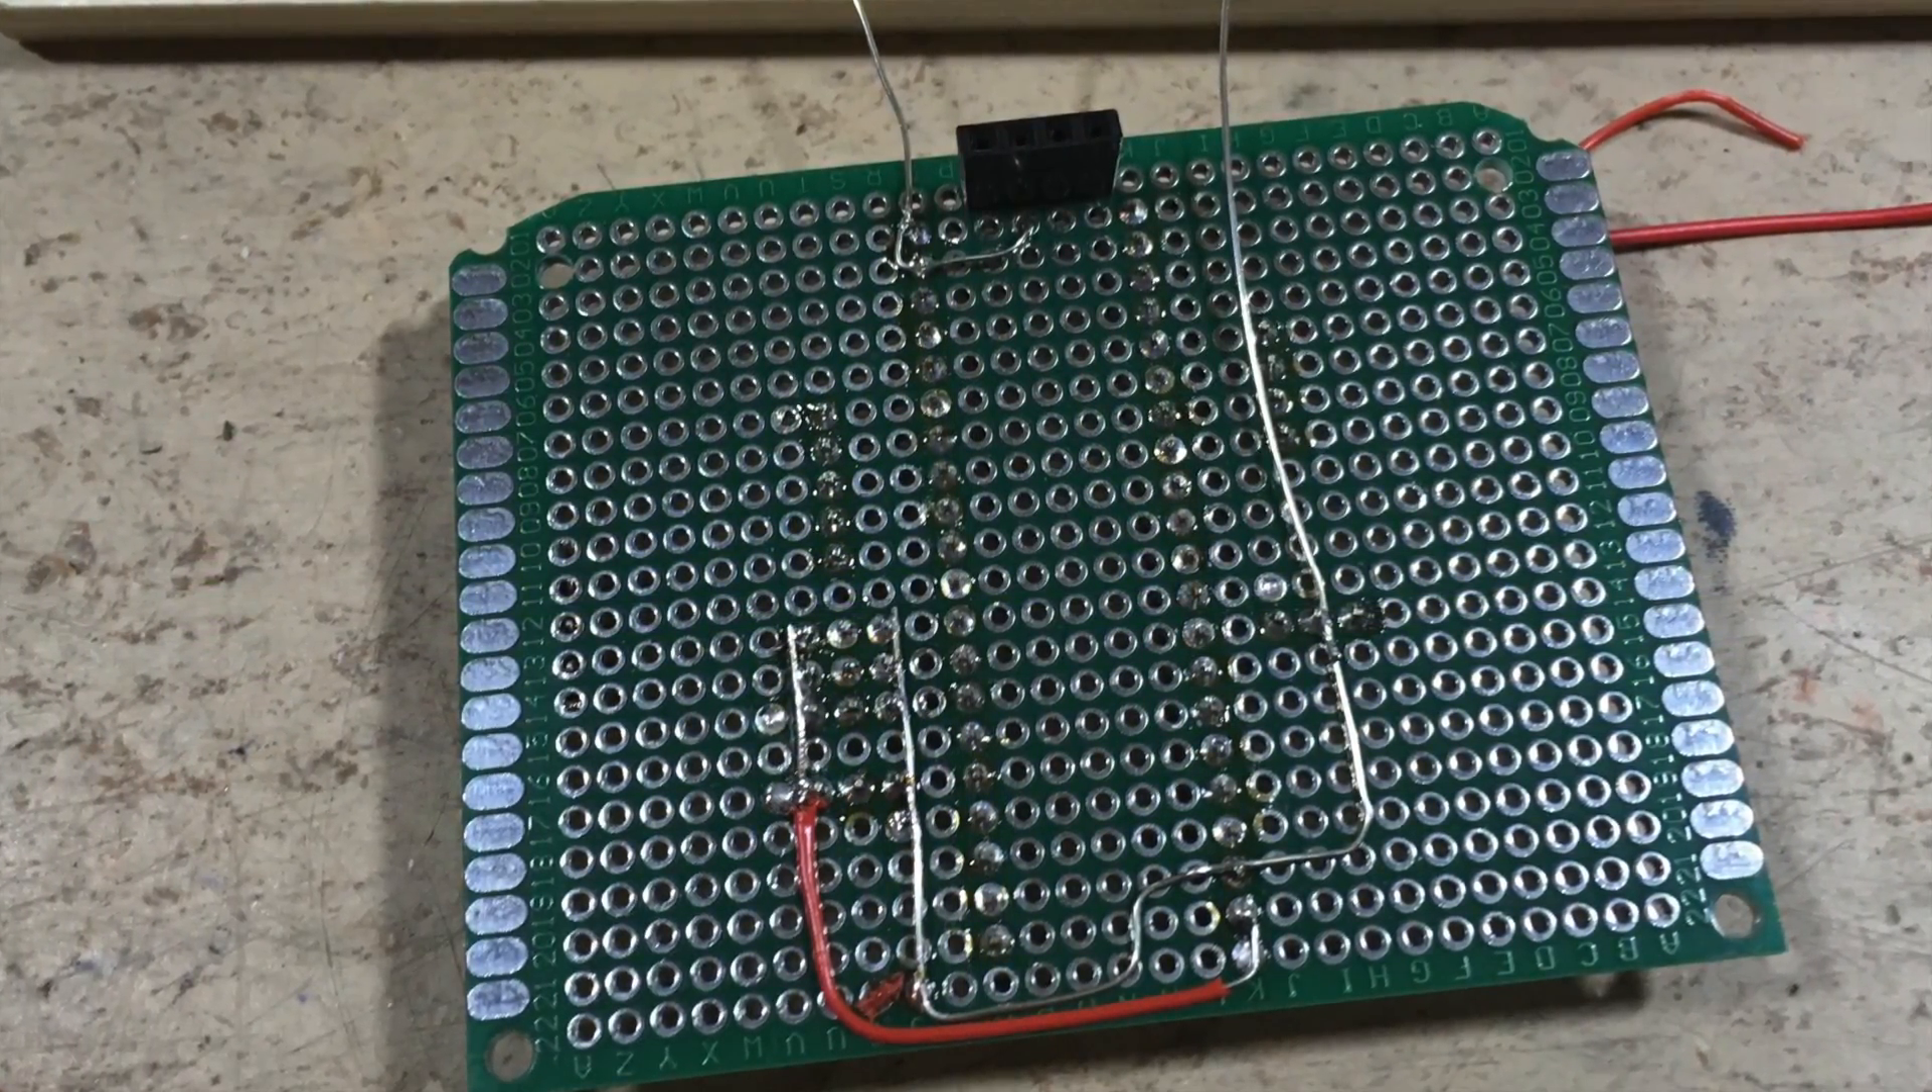Here you can see the wiring in progress.